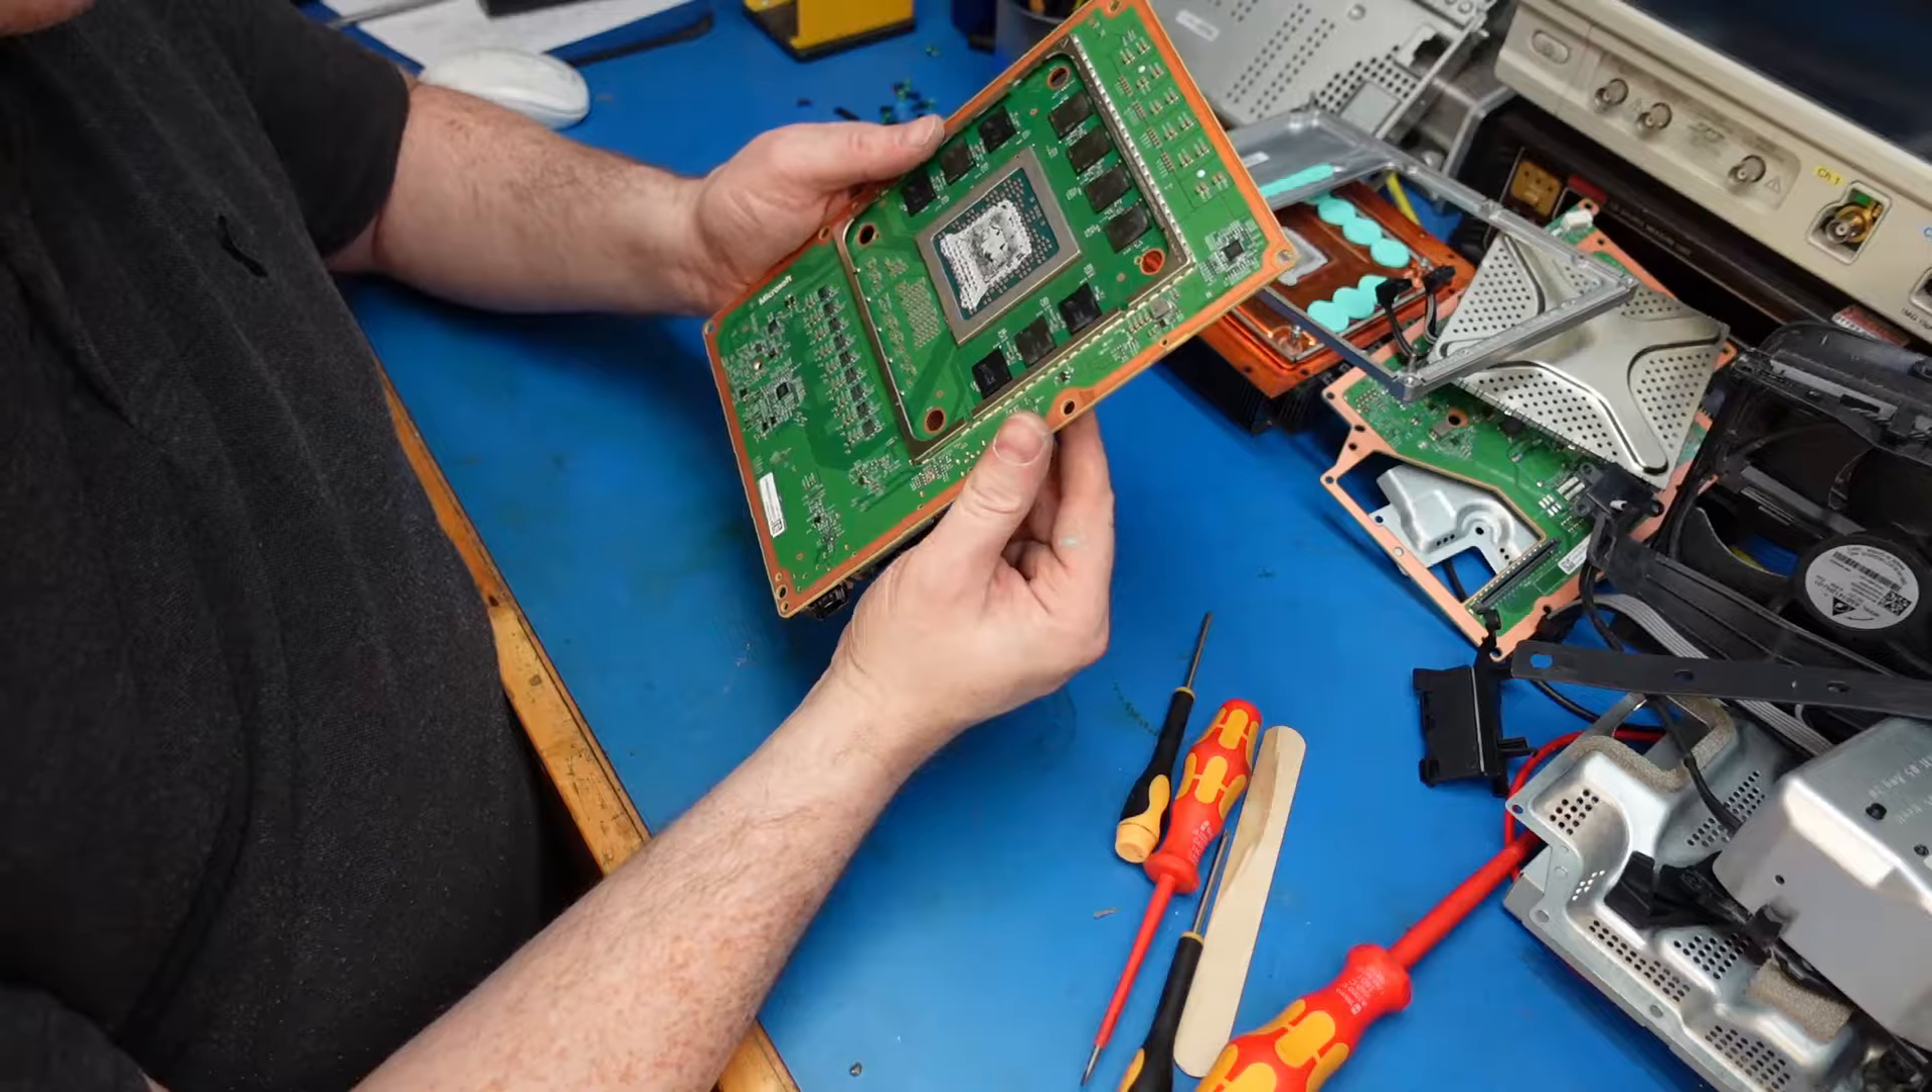So here we have revealed the the bare board.